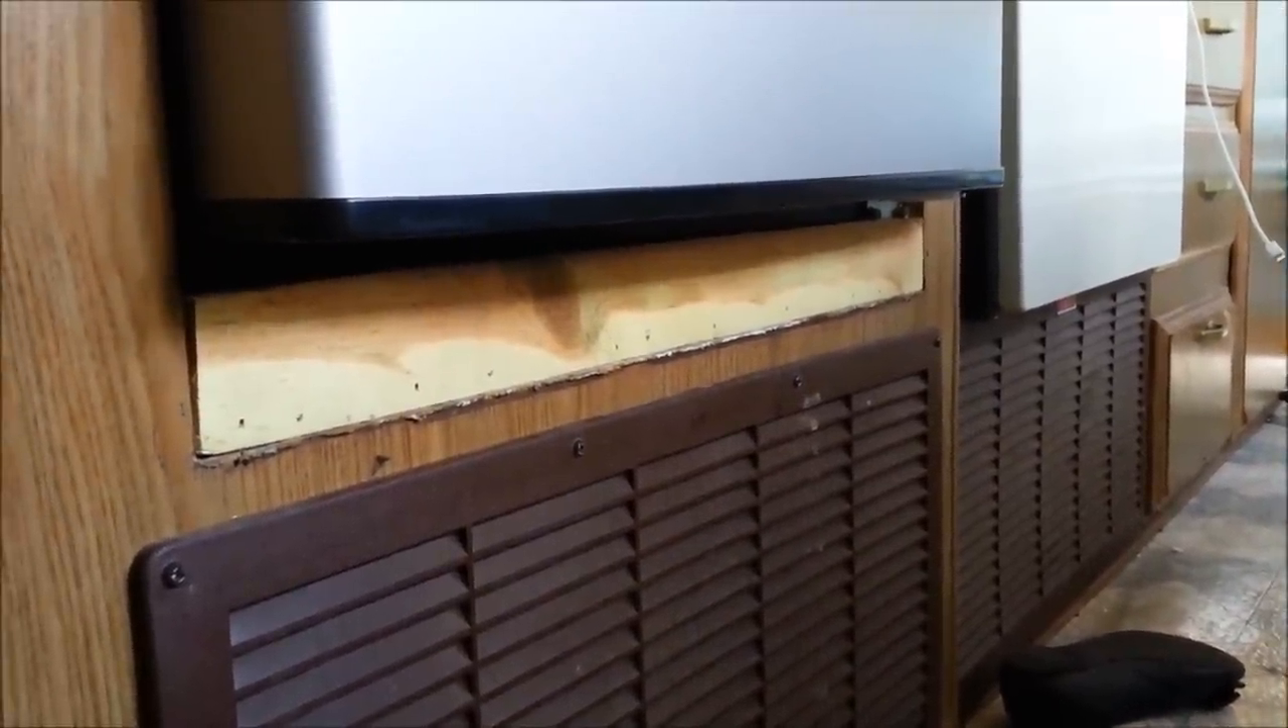Alright, so we've gotten the trim work in here and I just put a piece of a three-quarter inch pine along the bottom and just tack that in with the finish nailer and hold that in place.